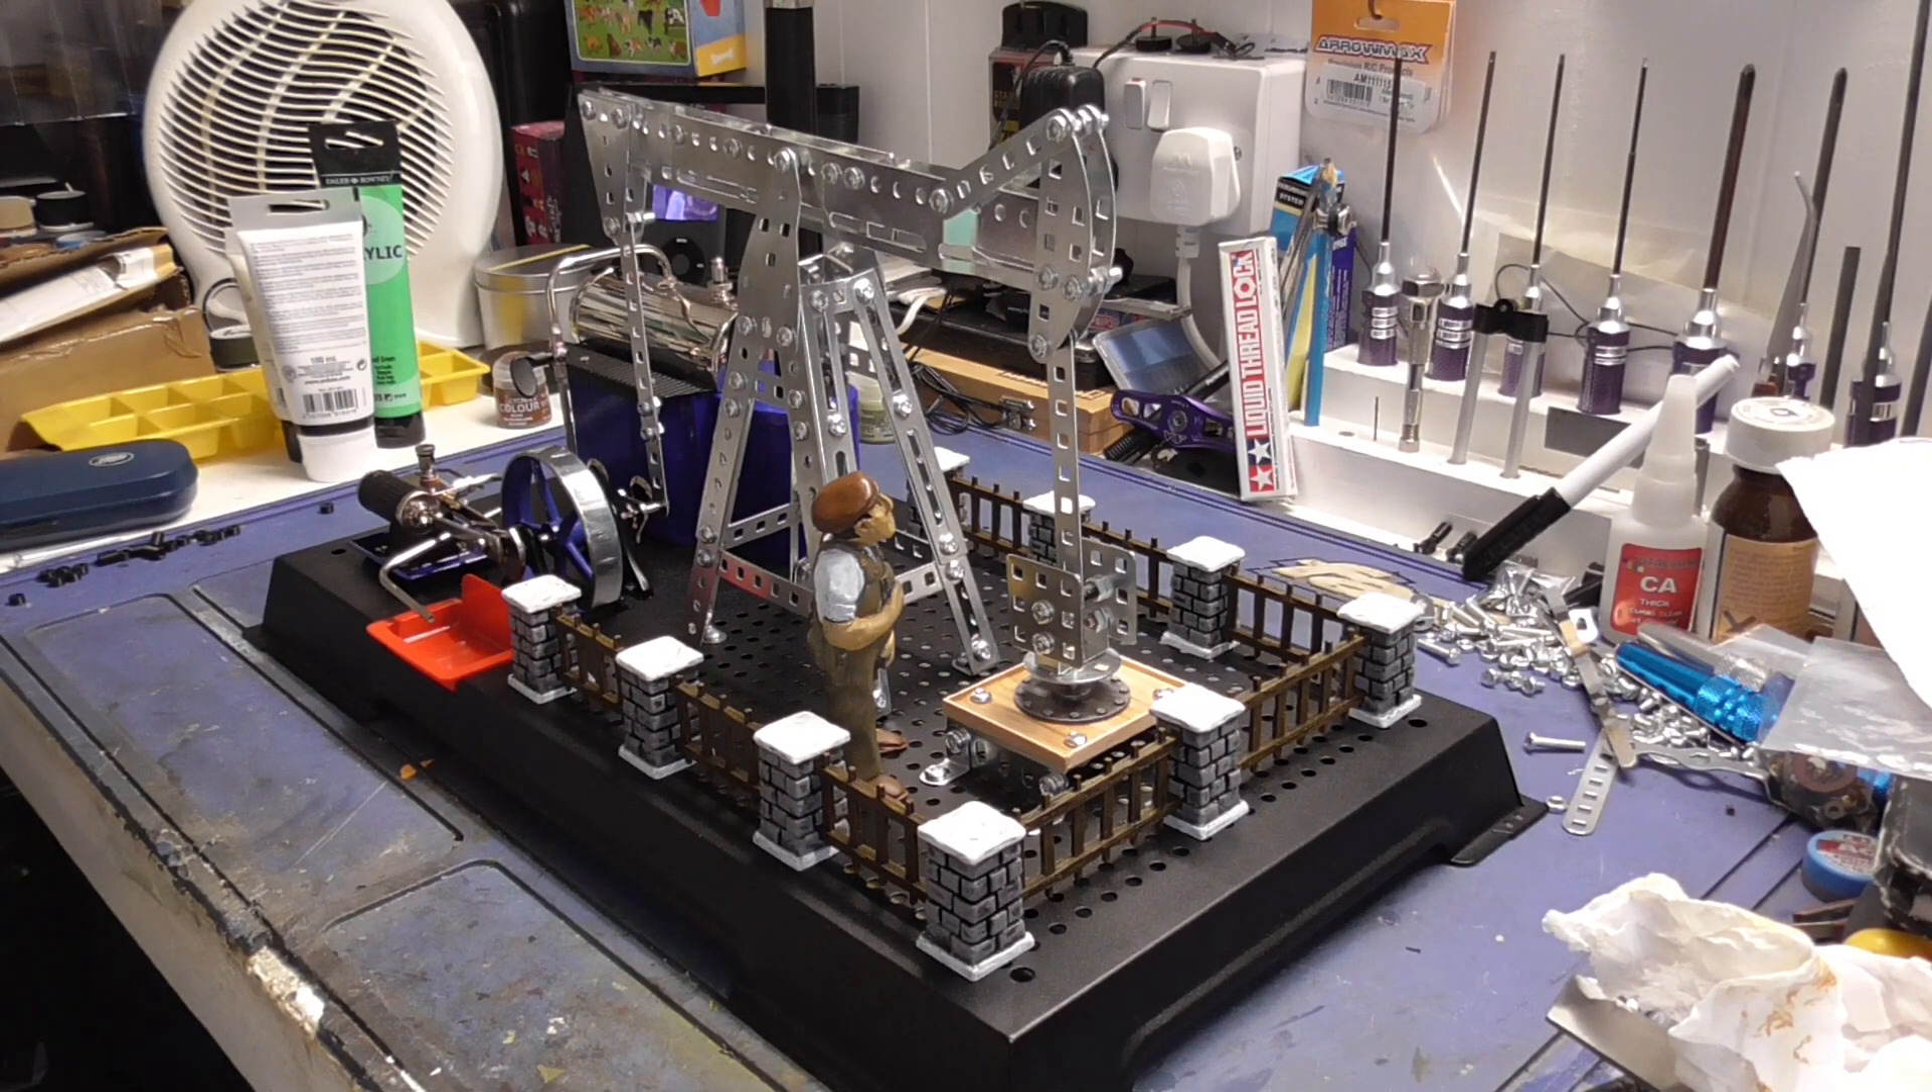Well there's all the fencing added and this part of the diorama is almost finished.